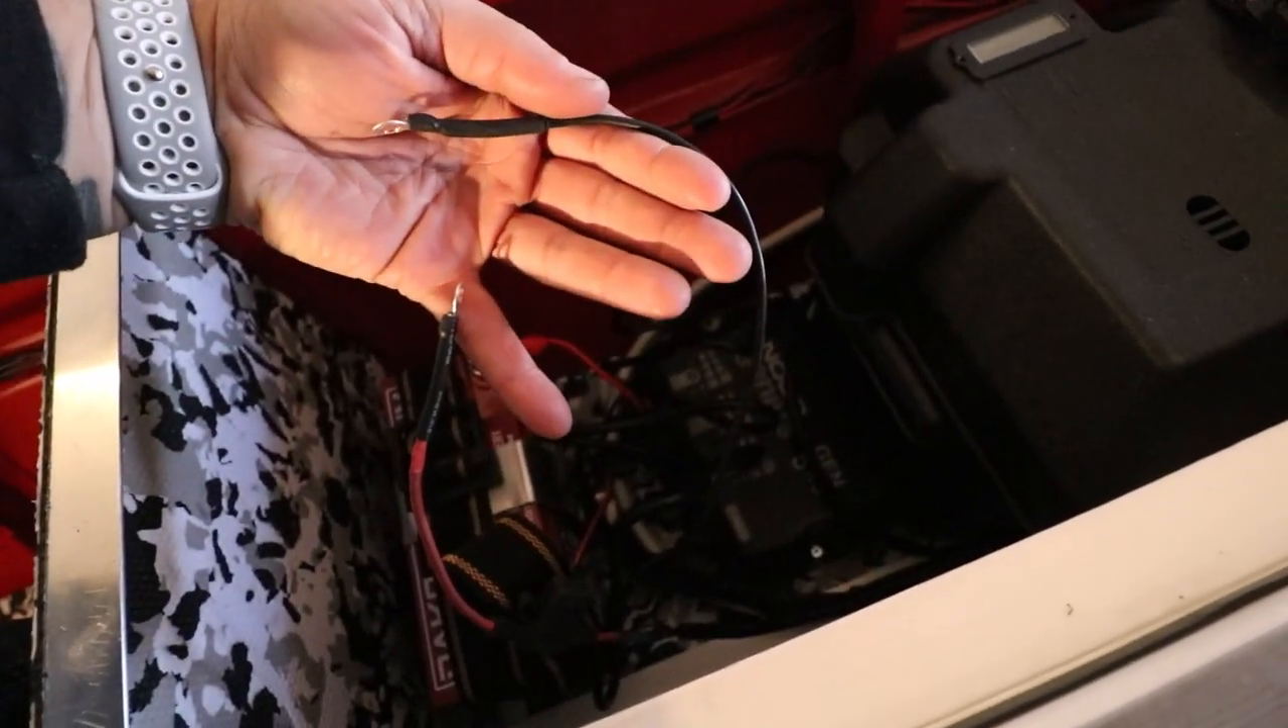So i didn't hook up those wires yet but every time i get in the boat and want to use live scope i'll have to plug these in.